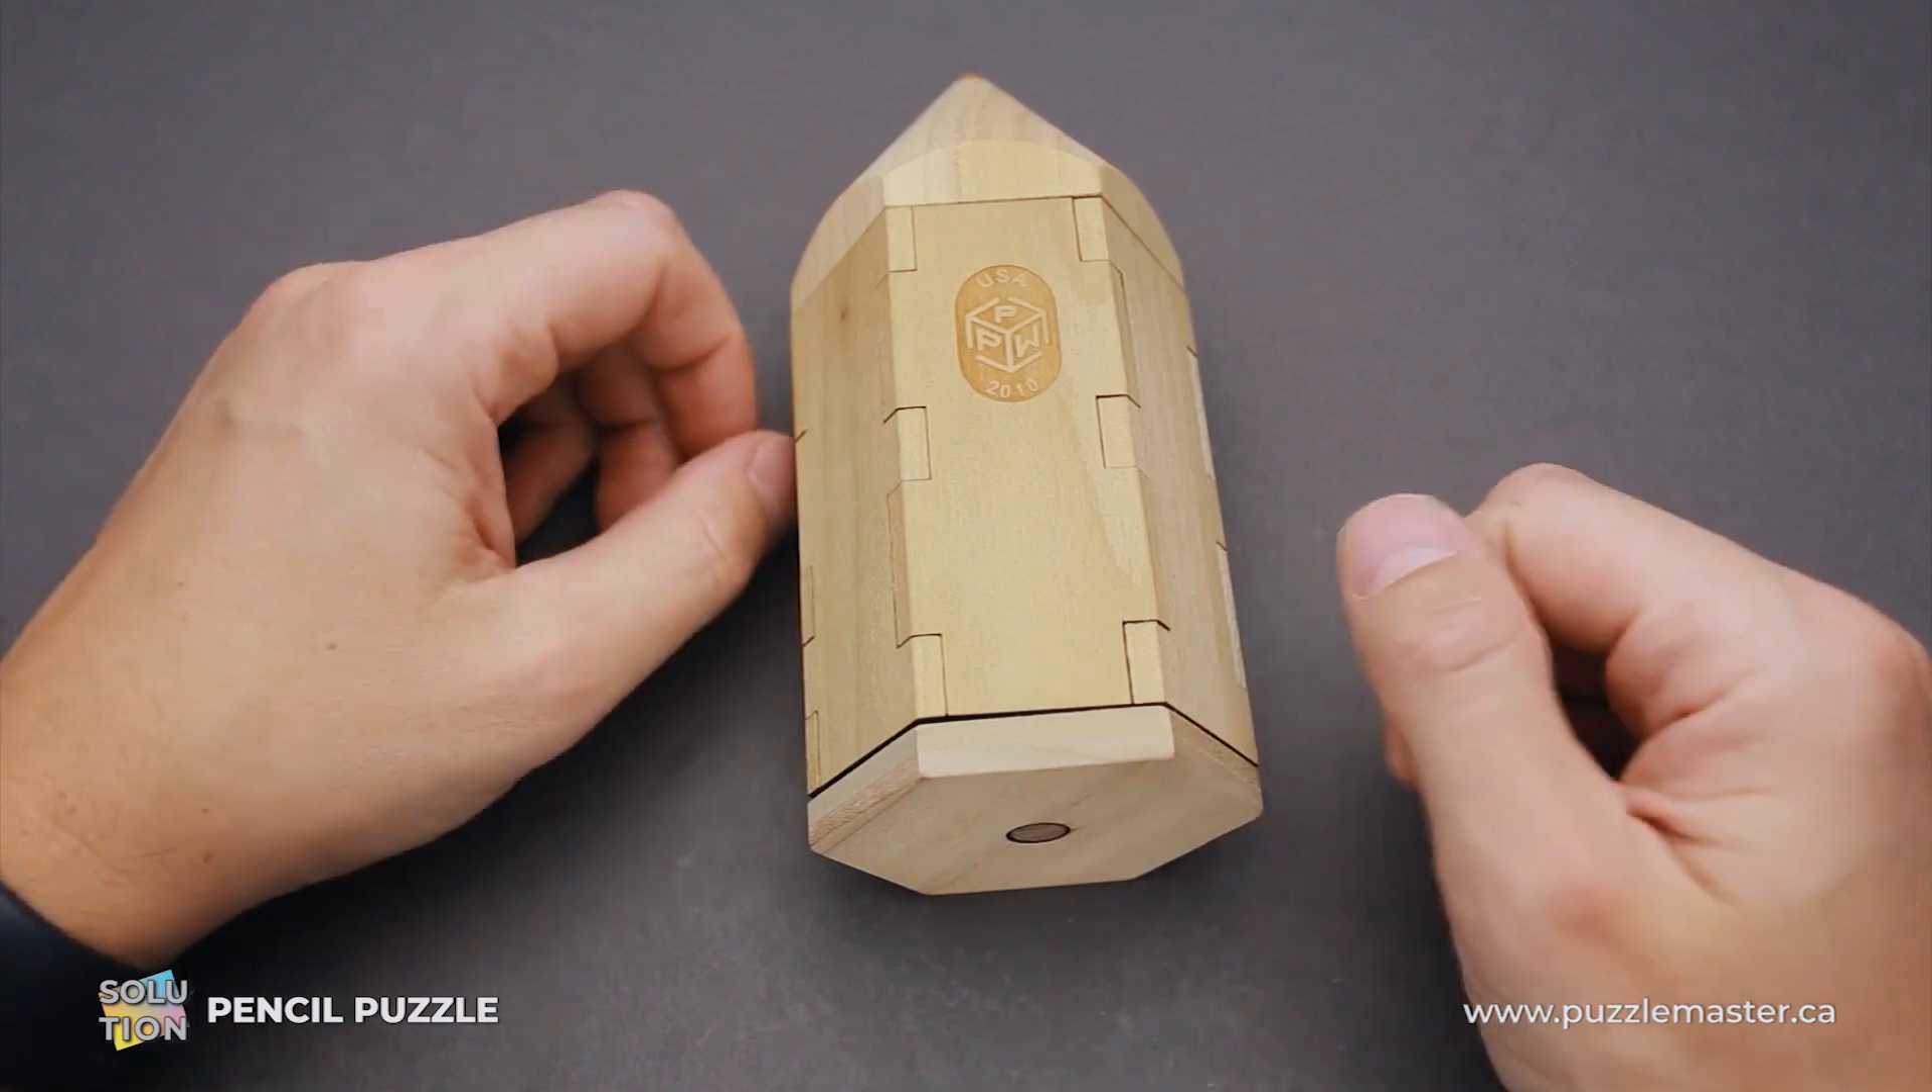Now we can lock all six parts with the side pieces and the puzzle is assembled.